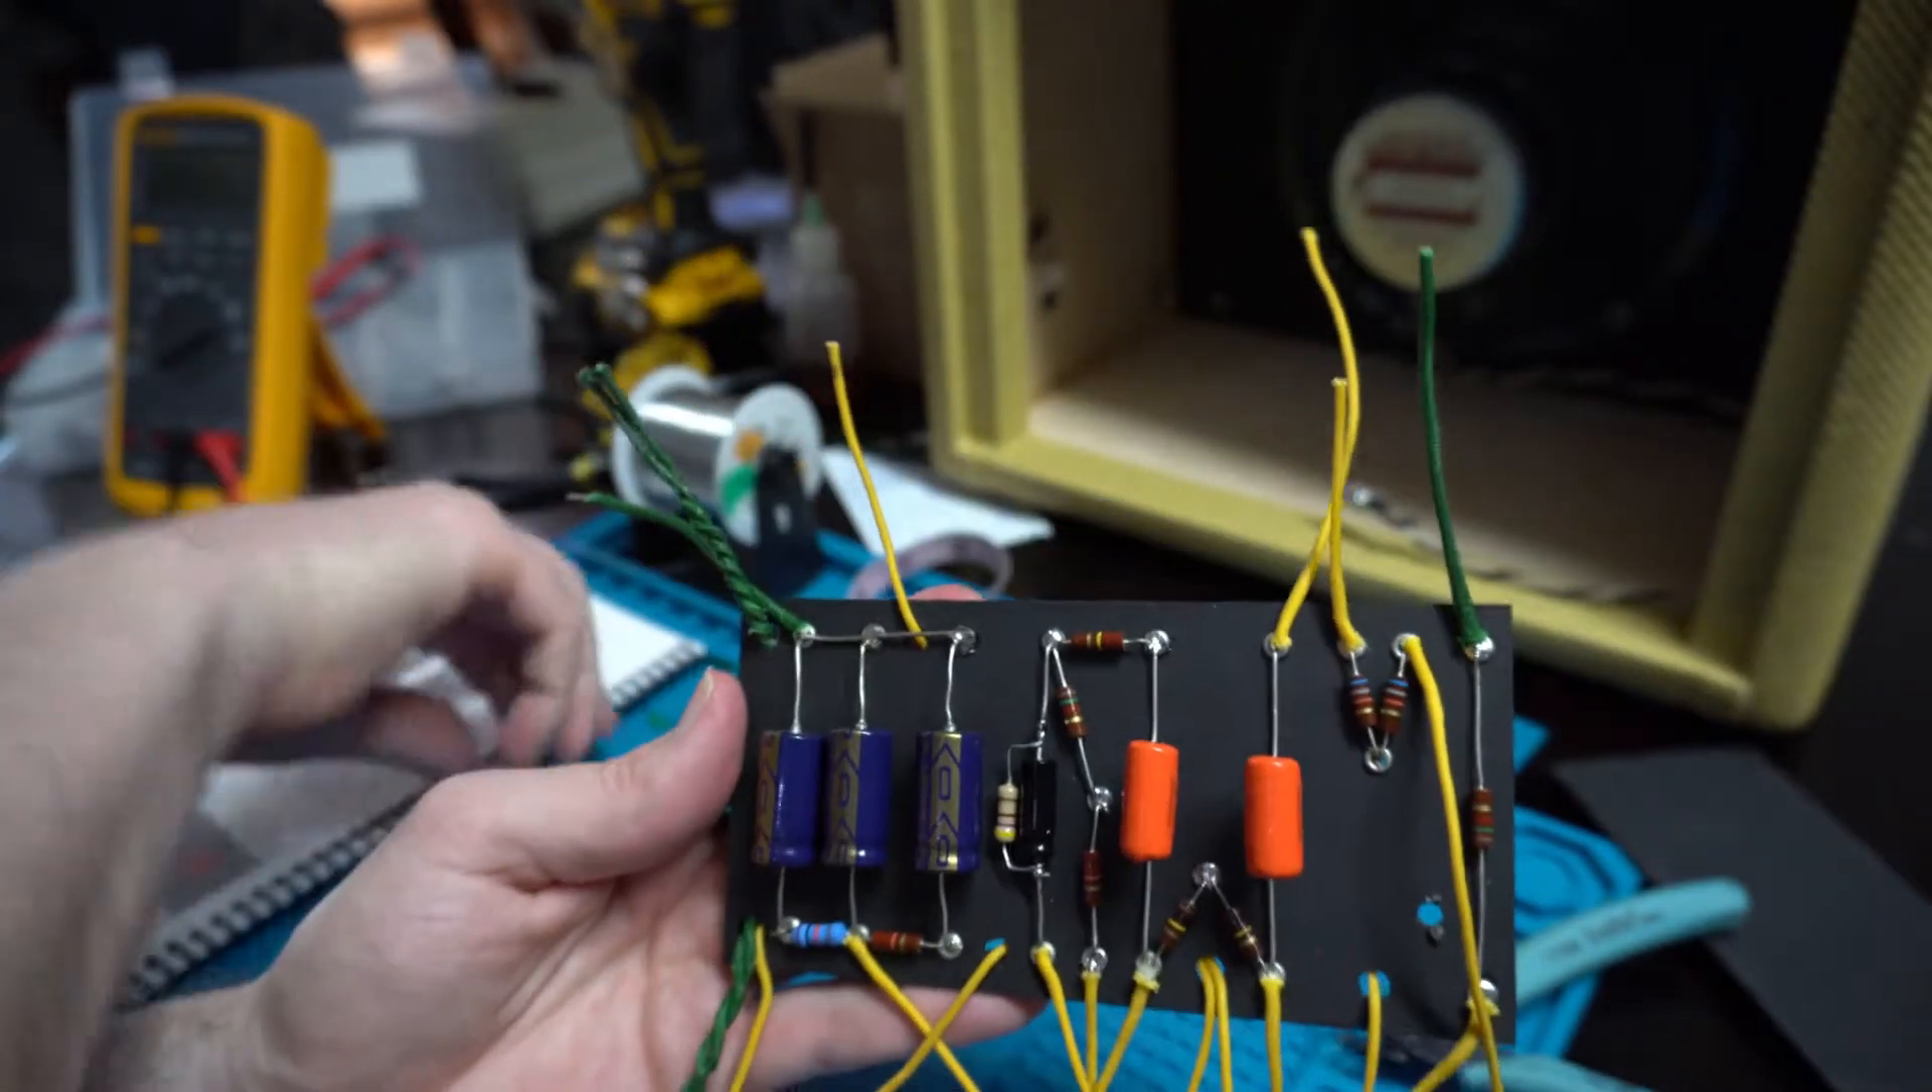Okay at this point I got all the components ran on the board.